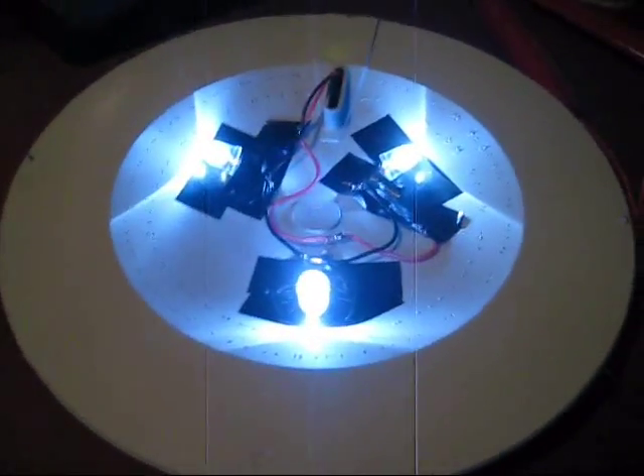You can see that we have just the three LEDs mounted here.